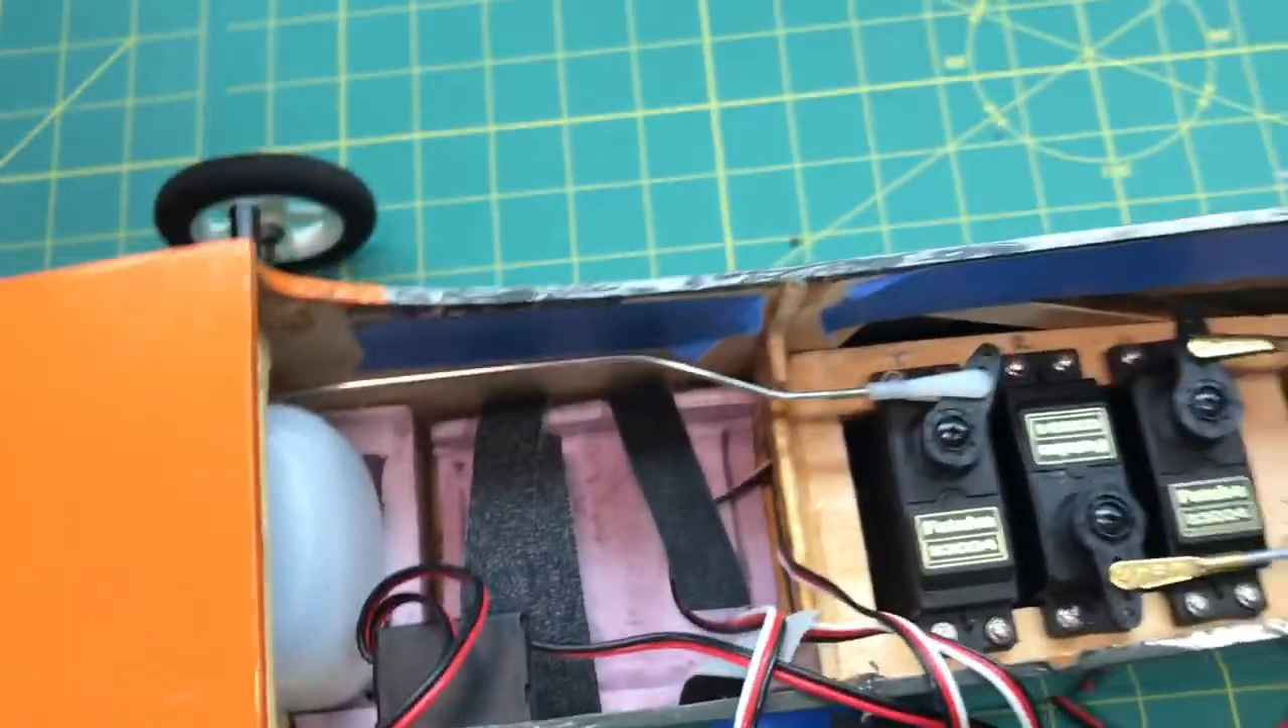I put my little foam tray back in here with the velcro and i um epoxied it in there with some five minute epoxy.